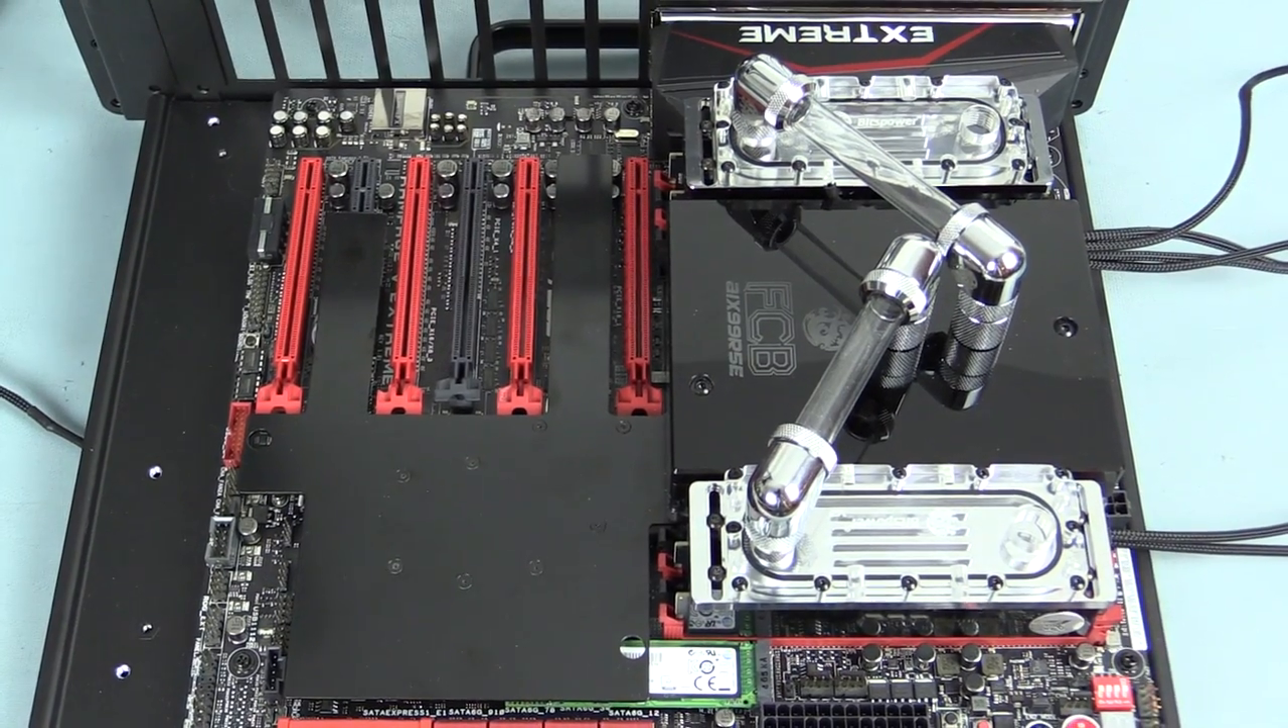We have the bits power ram blocks installed with the crystal link and some tubing coming across them.